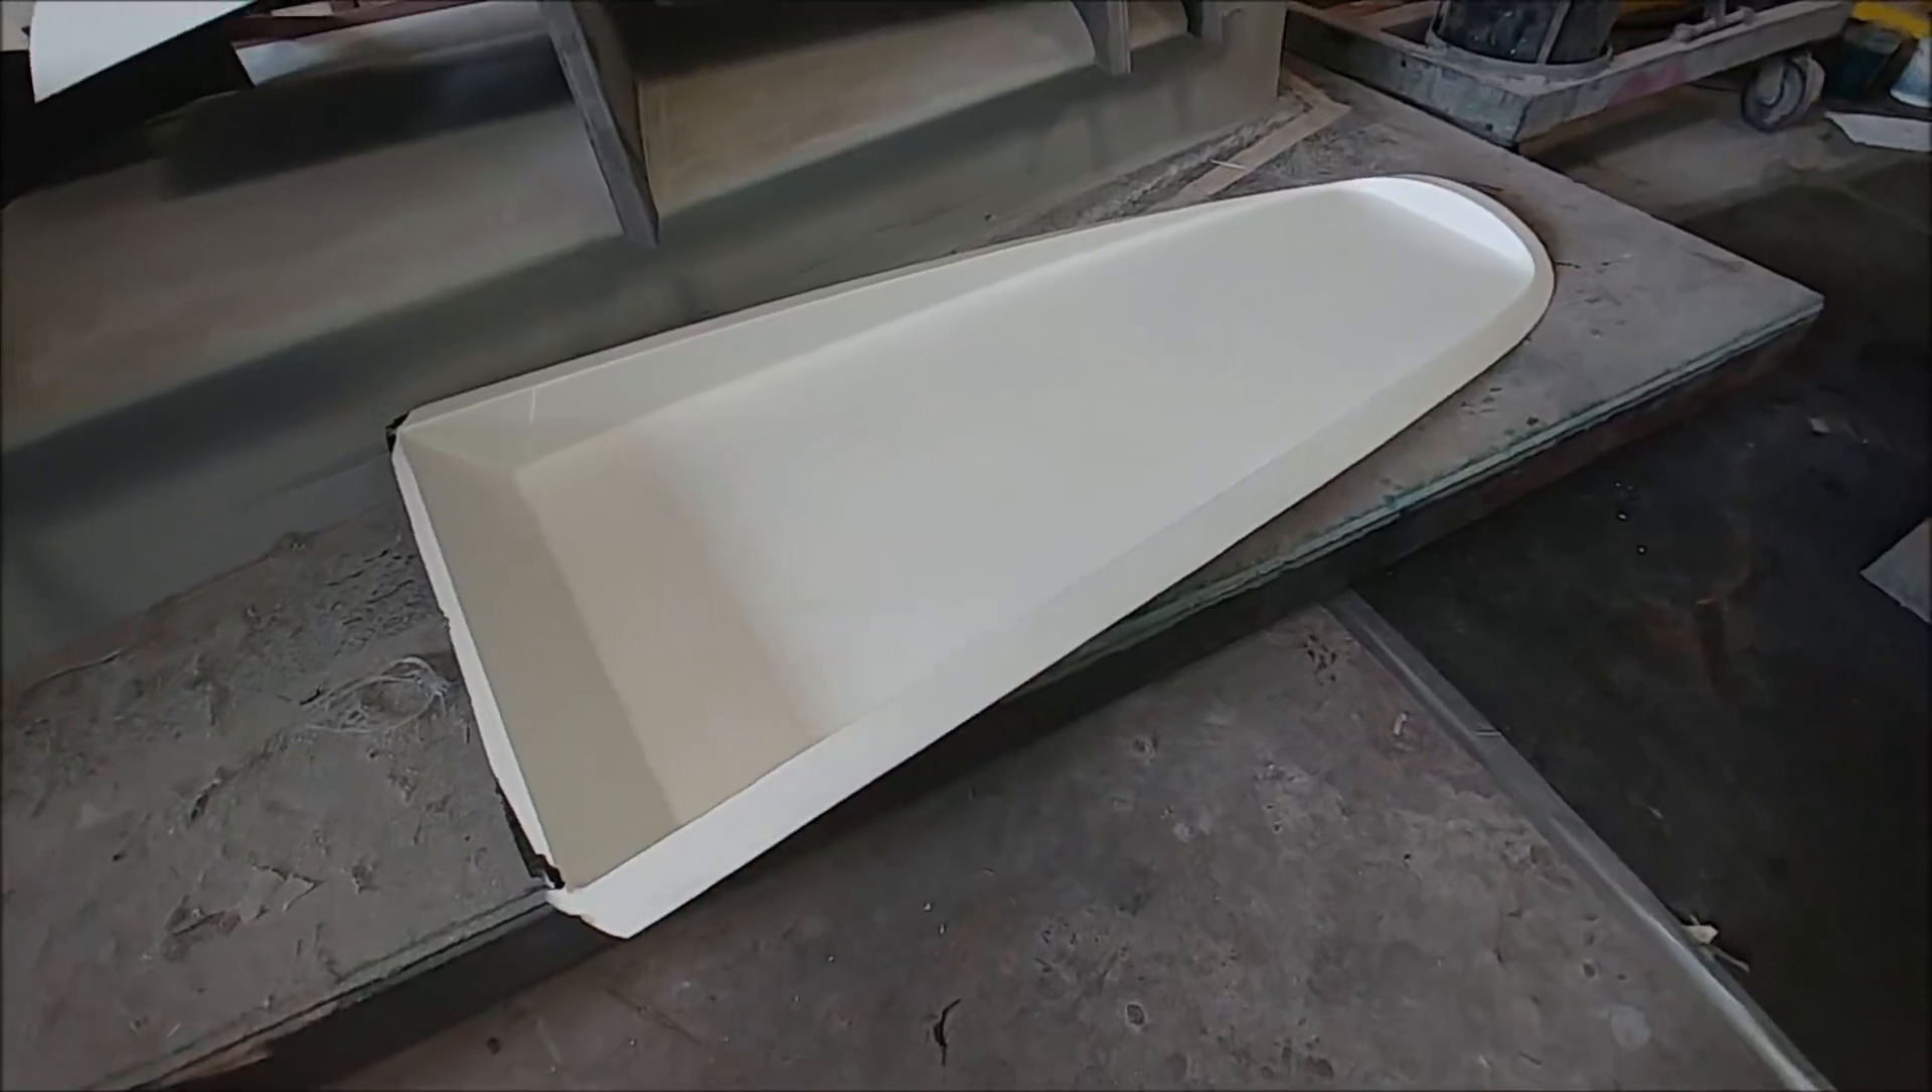And there's the intake tray now removed and trimmed so that one came out nicely as well.